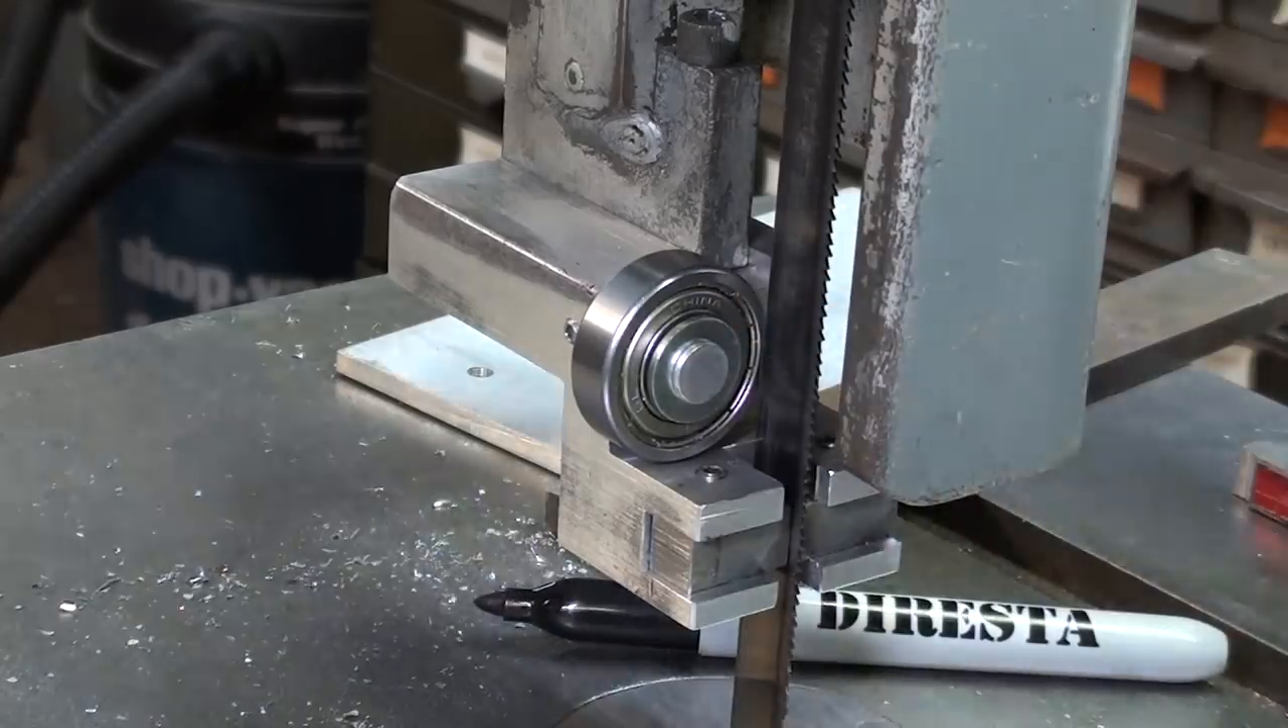The guide is mounted, and it looks pretty good.